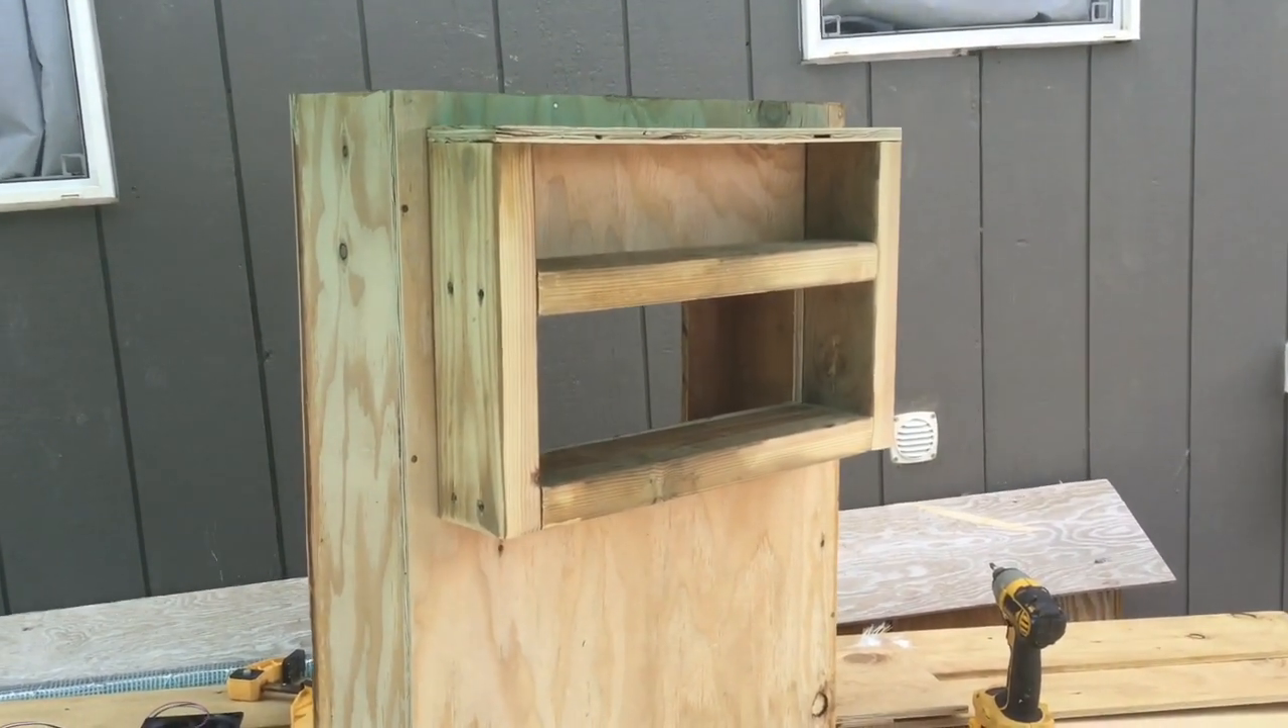So I built the front of the box that will go through the window.